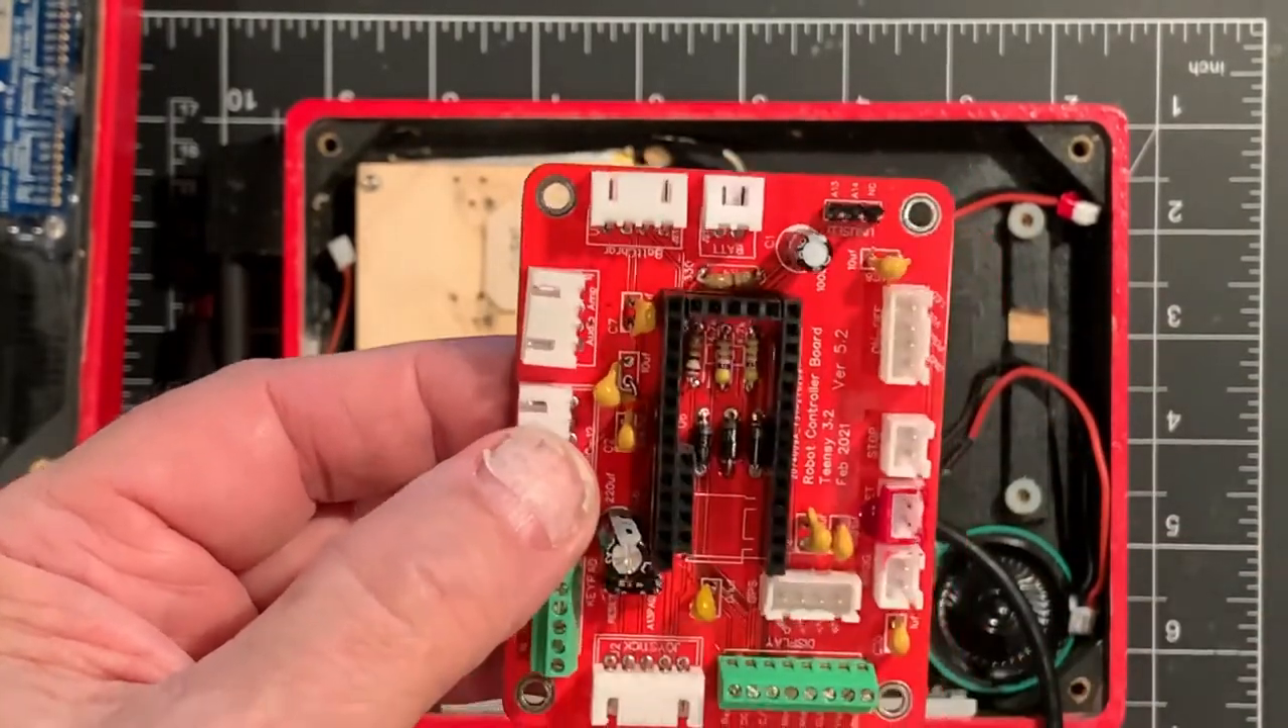So we have a much more improved ground plane board which then turned out to look like this in the final iteration with all the passive components and everything put on the board.